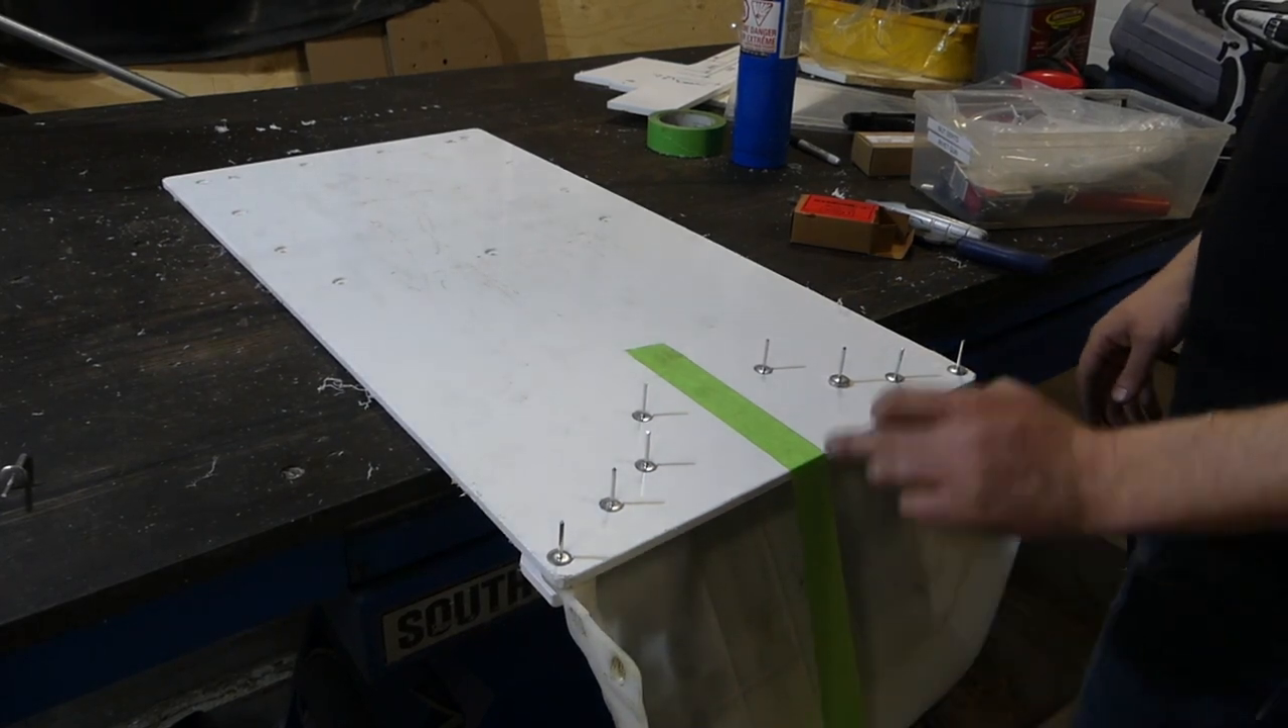Okay, I've got all the rivets in place.